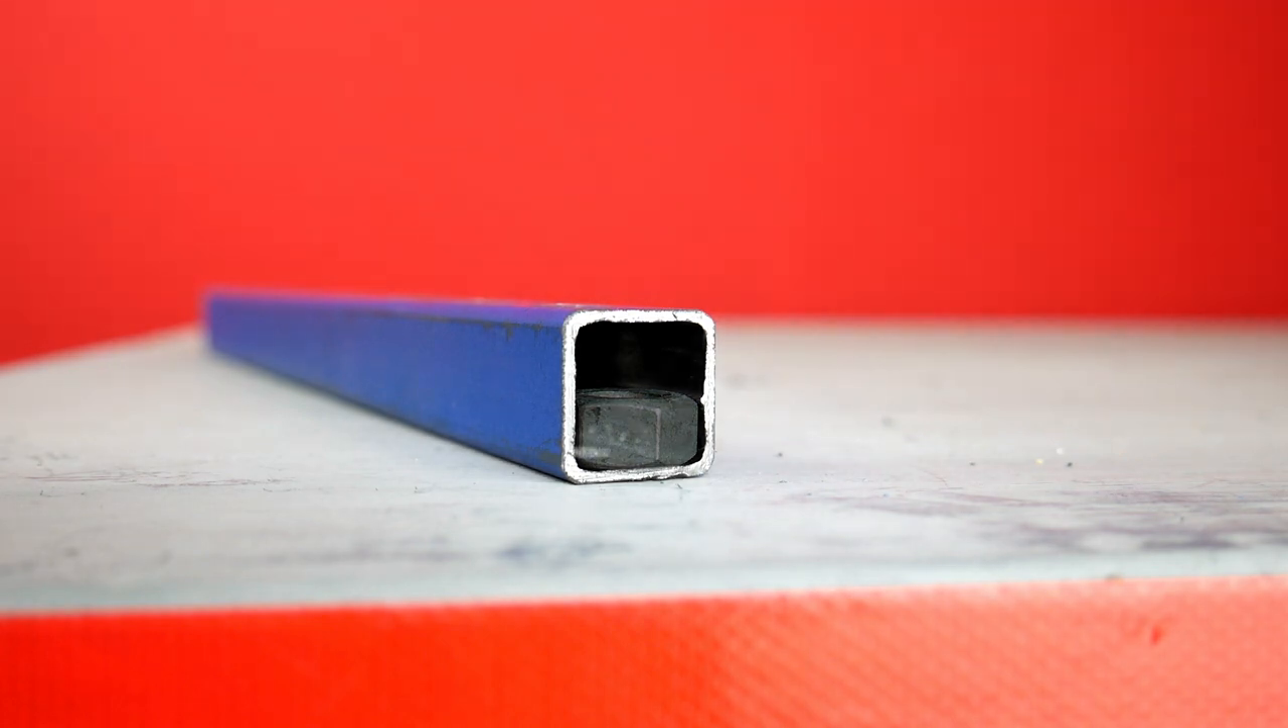The nuts that need to go on the inside of the square steel tube are quite a good fit.